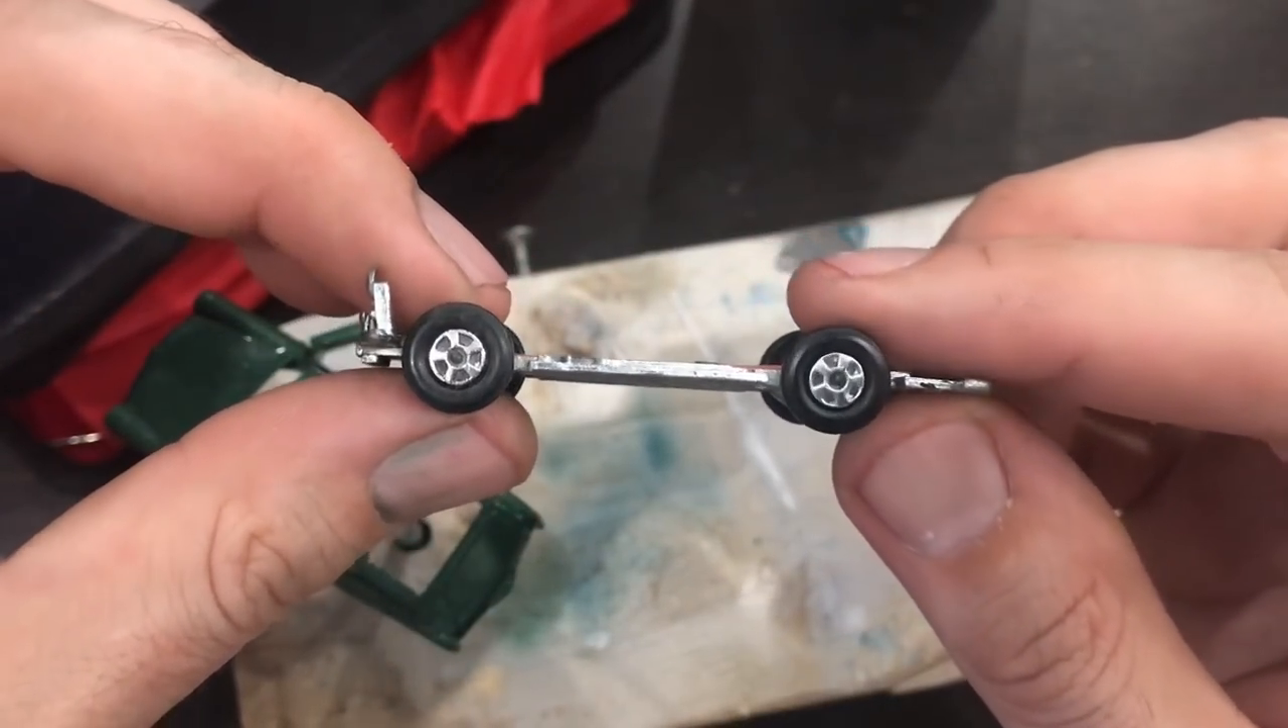My base is completely reassembled, all my chrome has been touched up, and this is ready to go back together.